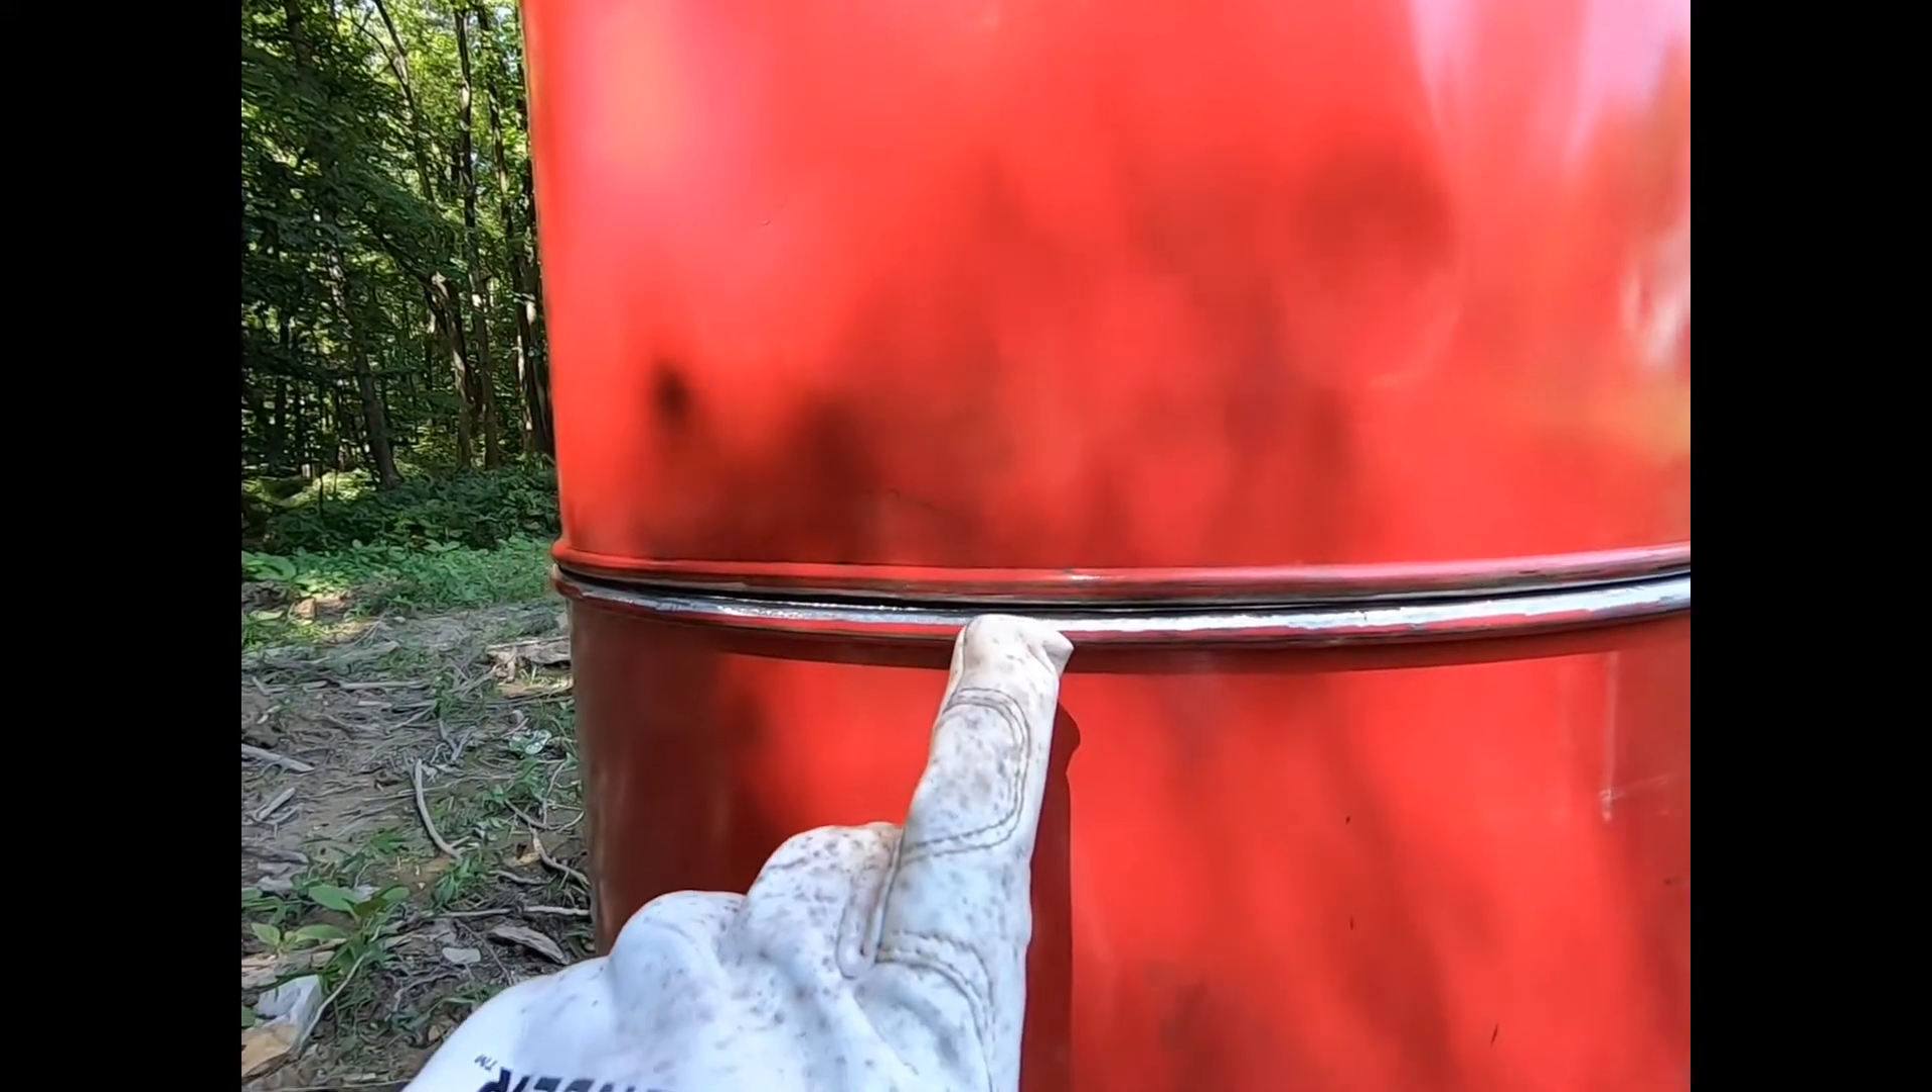Alright guys, so I got both barrels lined up and this is where I'm gonna be welding so it's nice and clean.